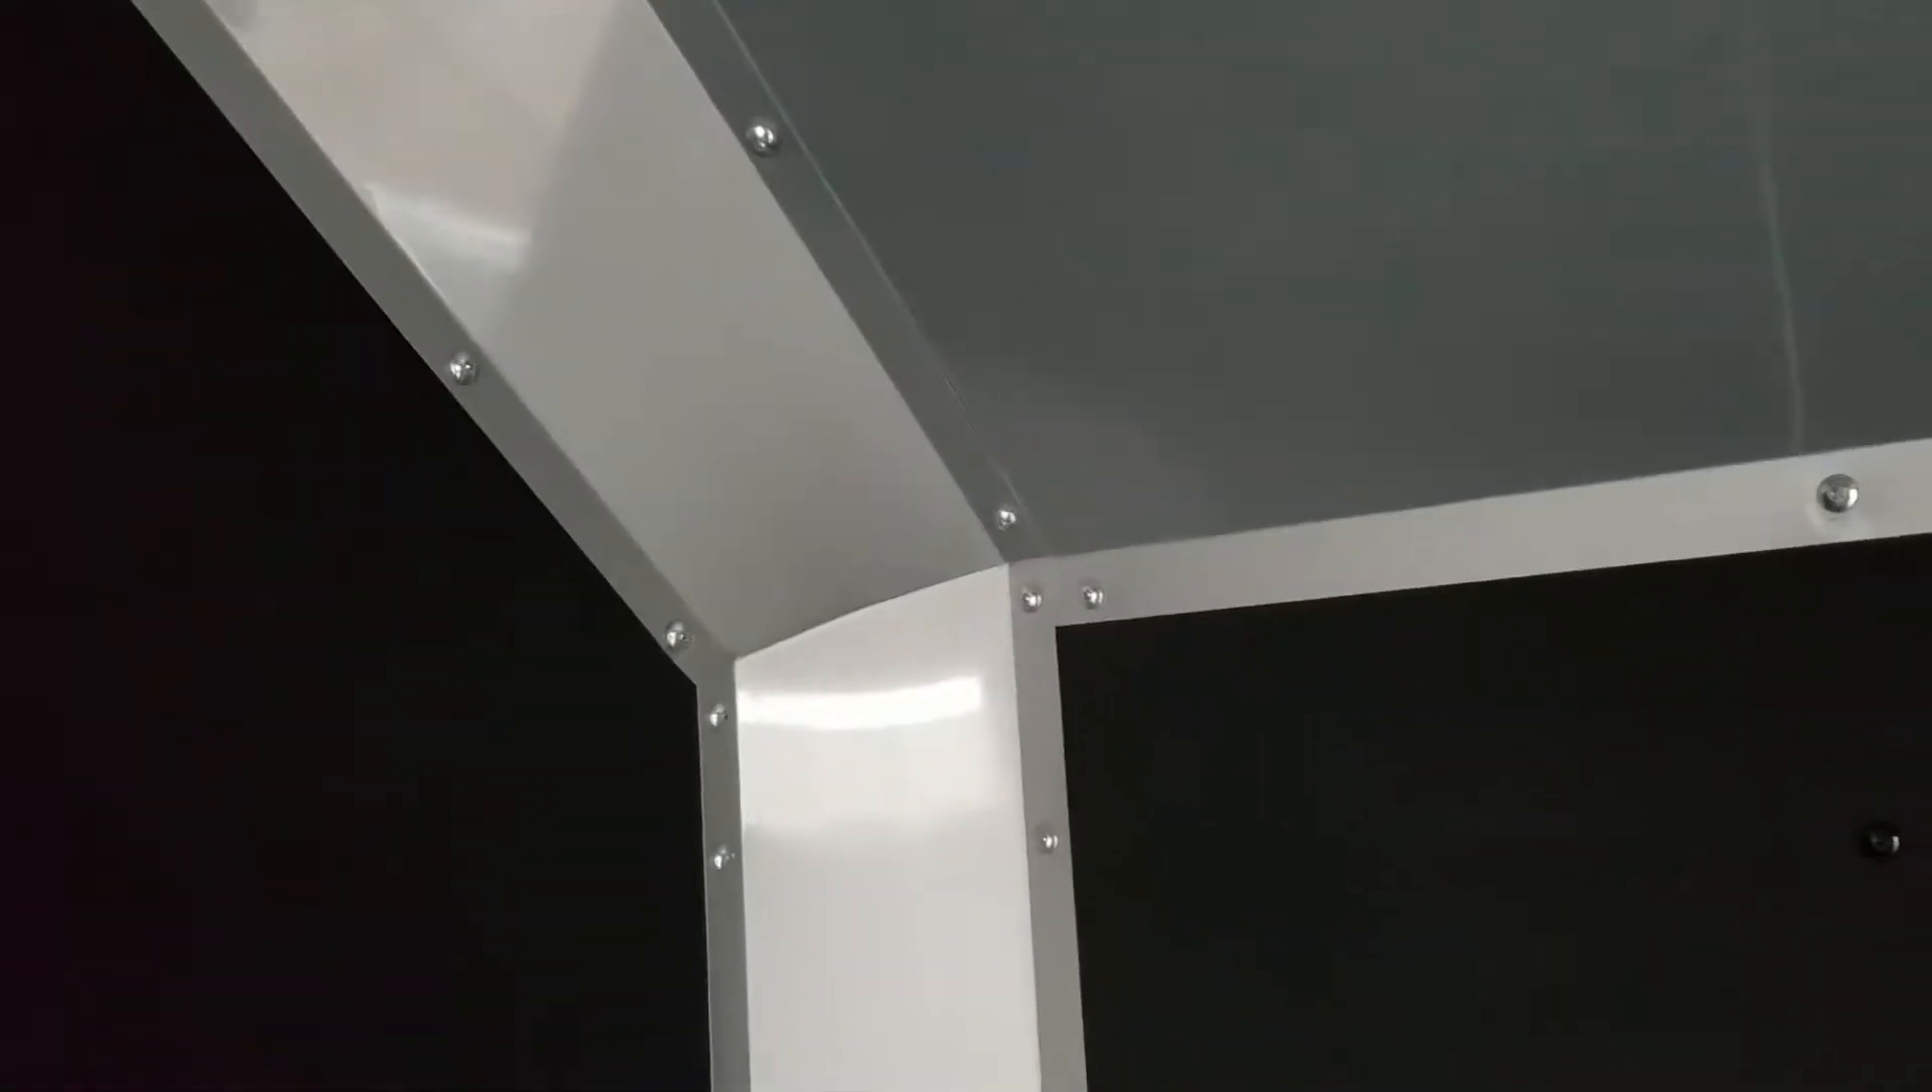You can see the miters nice tight fit.